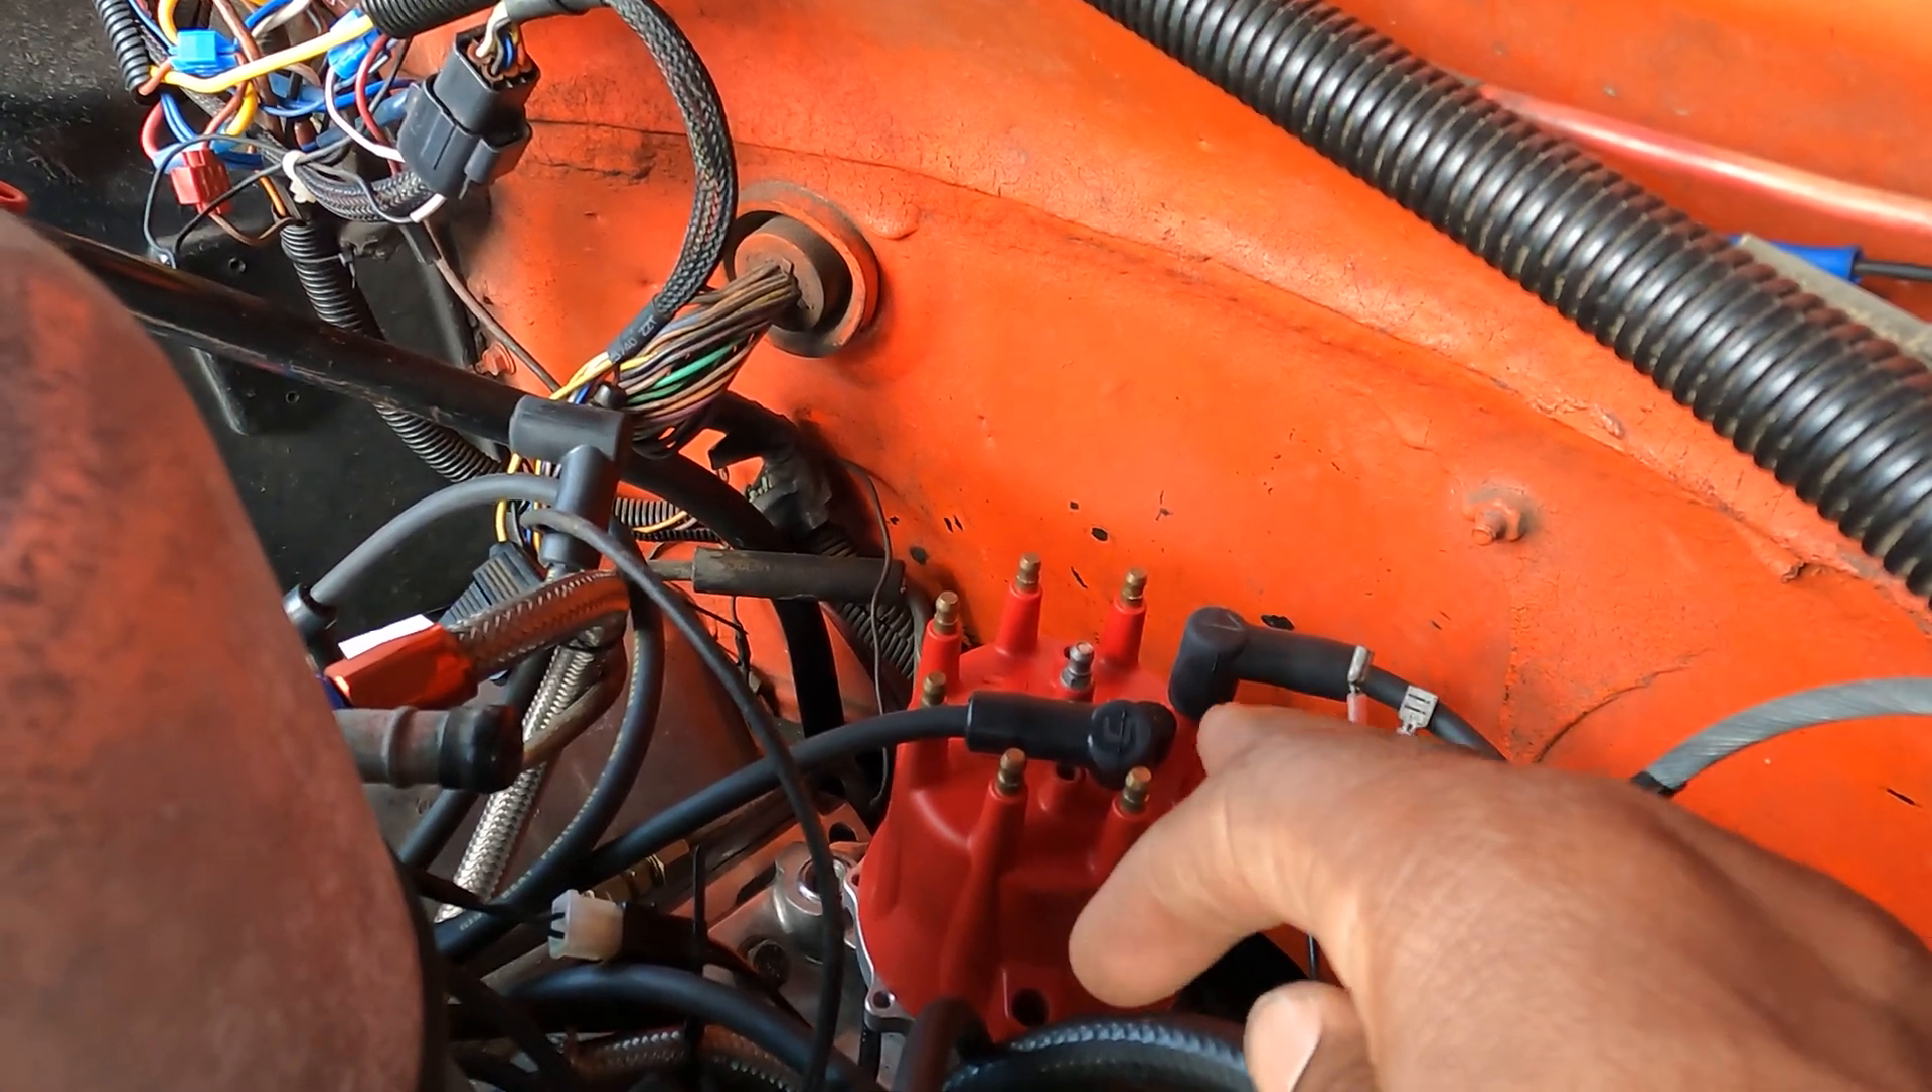All right gang check it out we got the distributor cap in place.